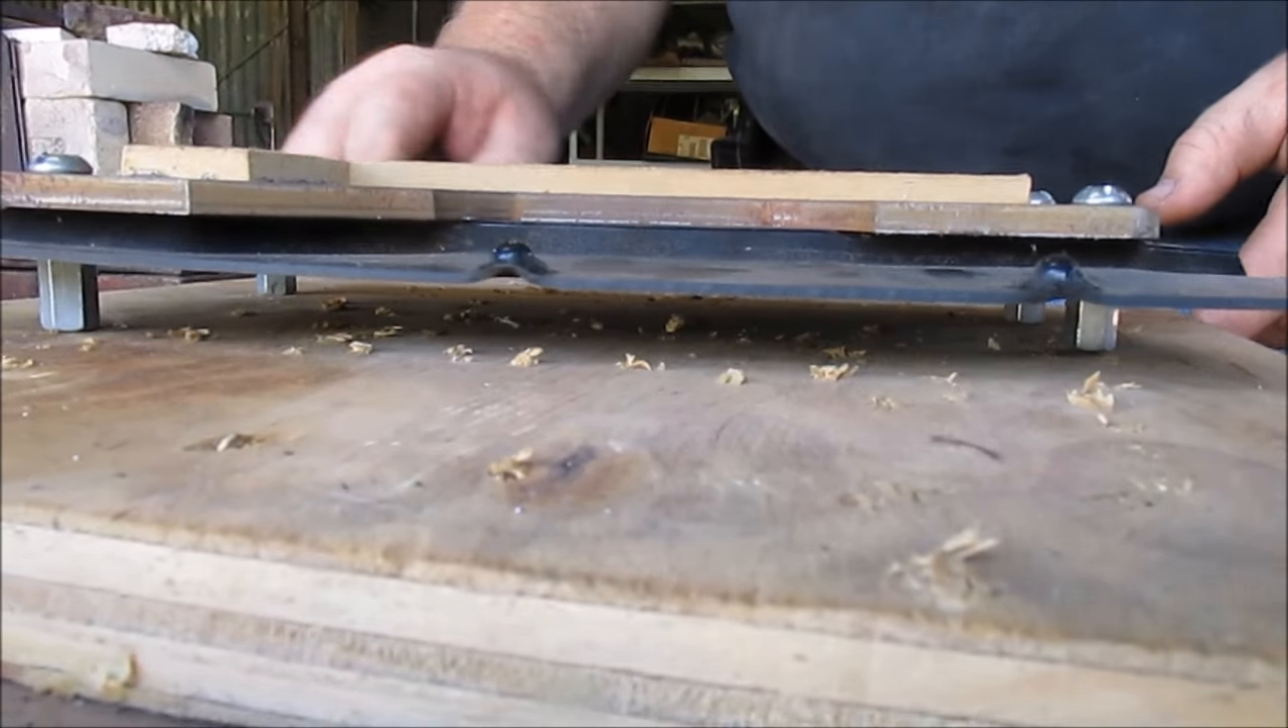Now the standoffs hold the kydex up off the sacrificial piece of plywood here and I can drill through while it's sitting nice and level.